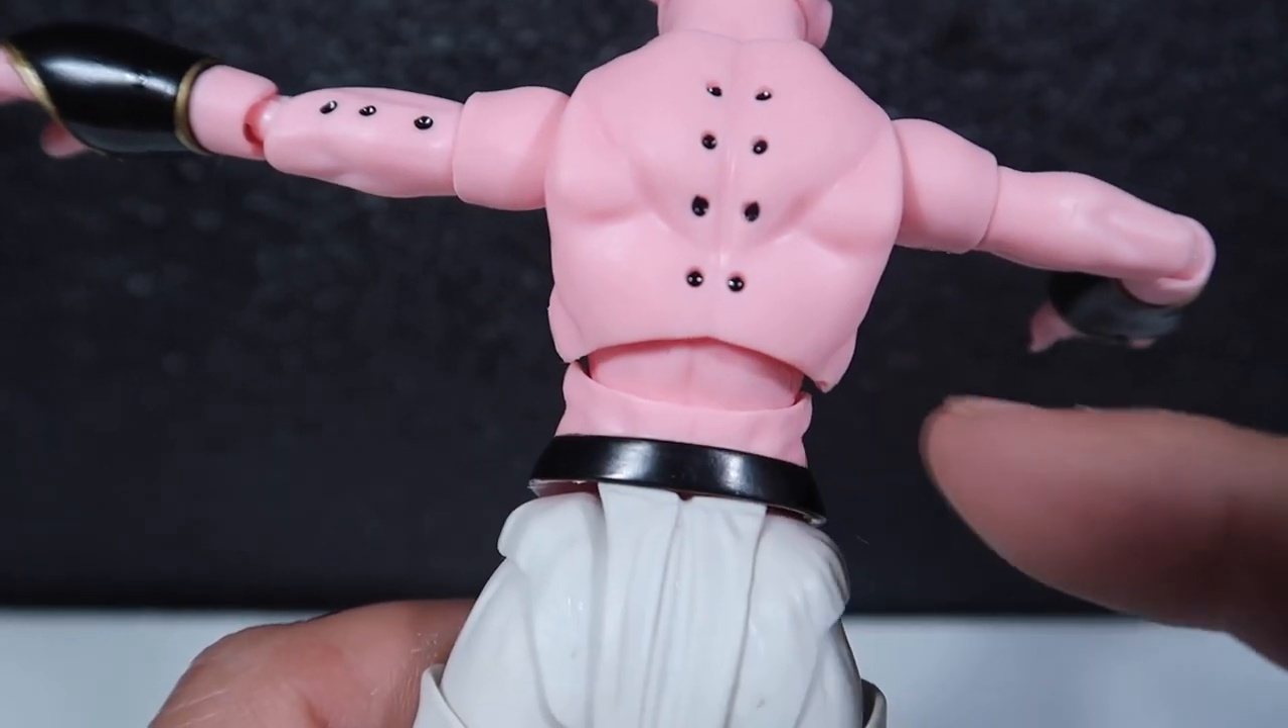This top part is a little bit over the mid section so if you guys could see that you guys could see it's a little bit over too much.